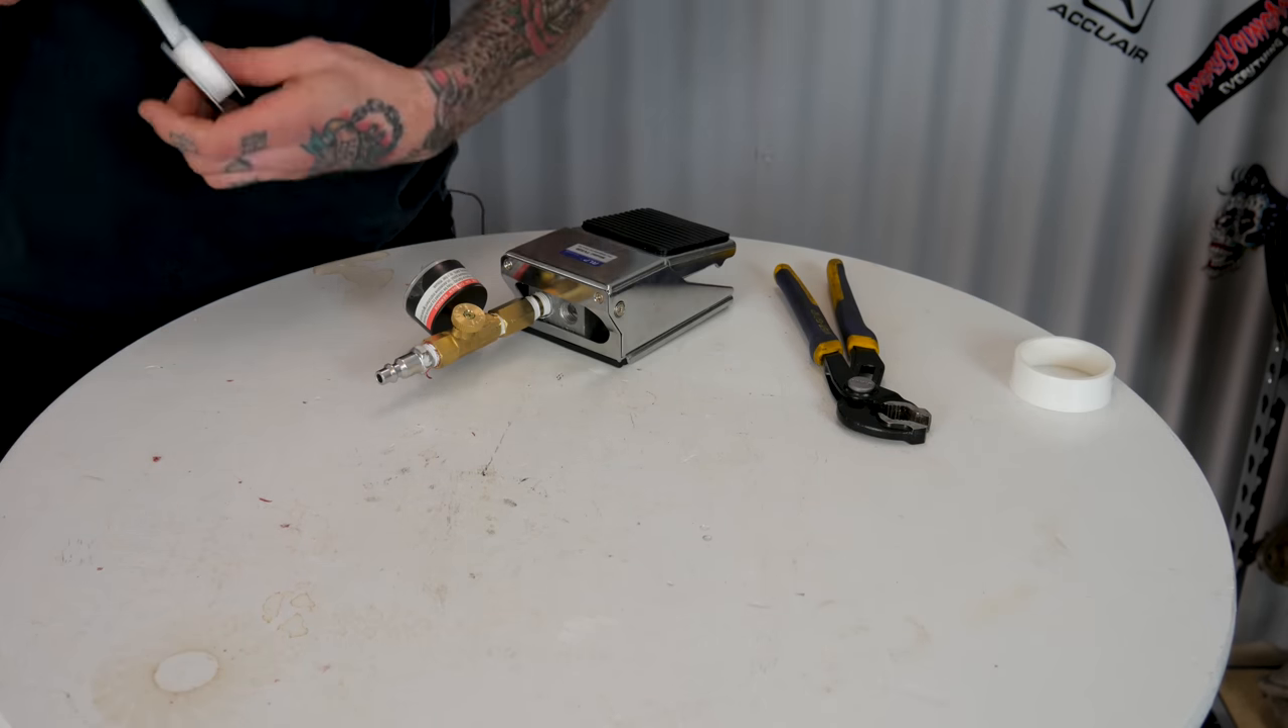All right so now I have my pedal assembly with the regulator and the adapters.